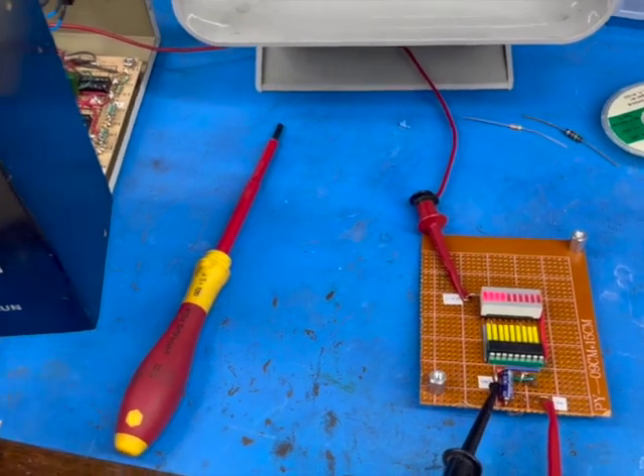Okay so now we've assembled the bar graph display.